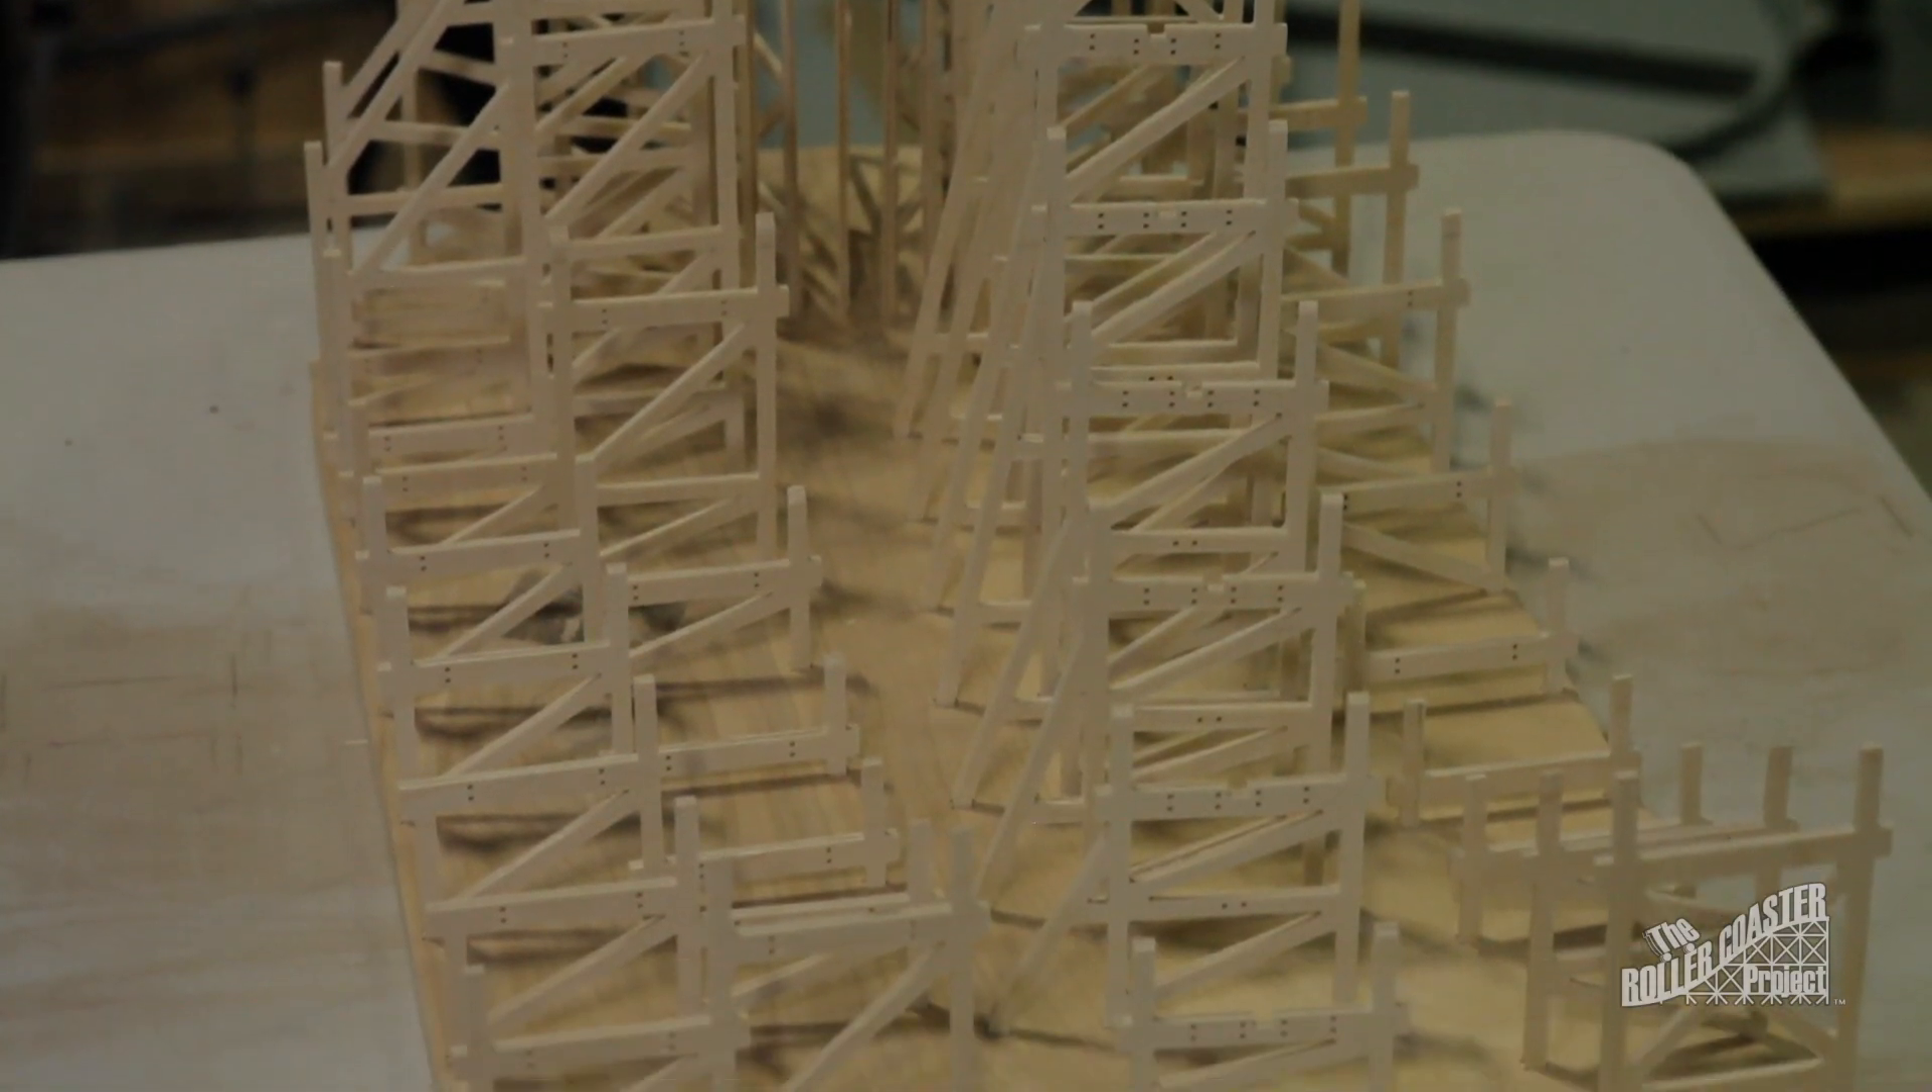Now that the ride structure is almost complete, I'll soon be adding the track pieces.